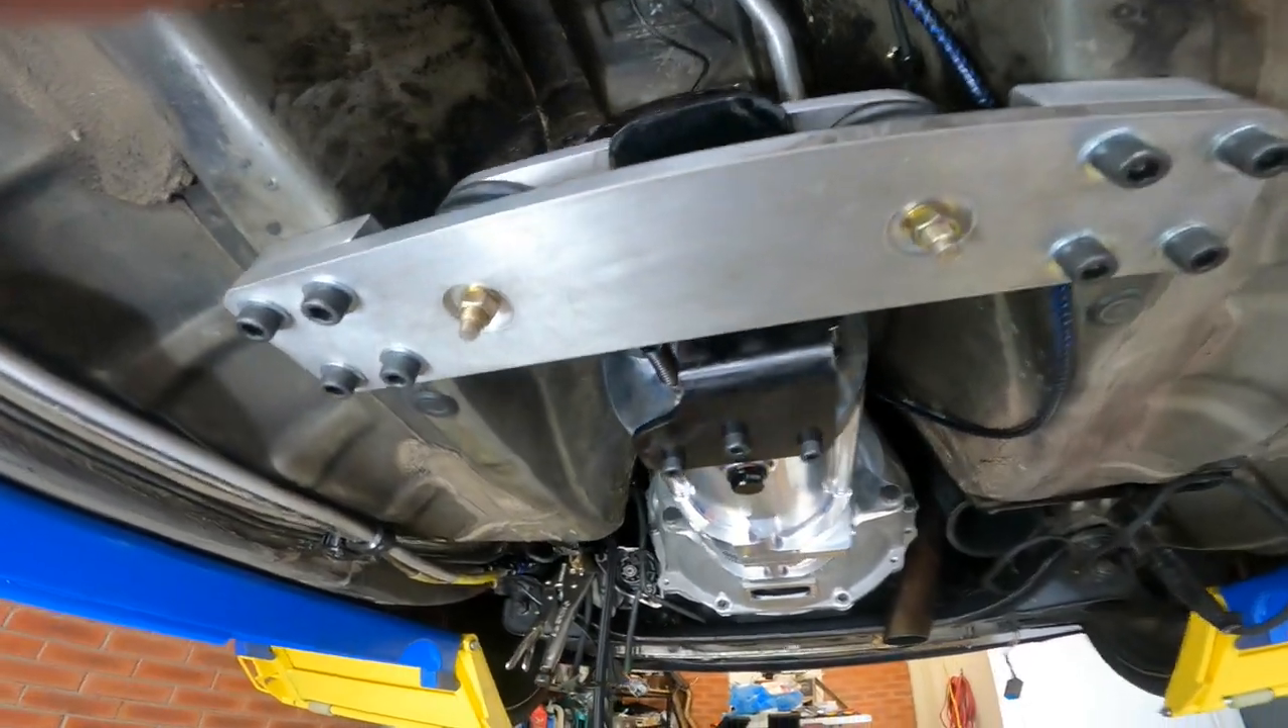So what my brother and I did last week was install the twin plate clutch in there as you can see. We've just fitted the bell housing and the trans and basically everything except the drive shaft because it hasn't arrived yet from America.